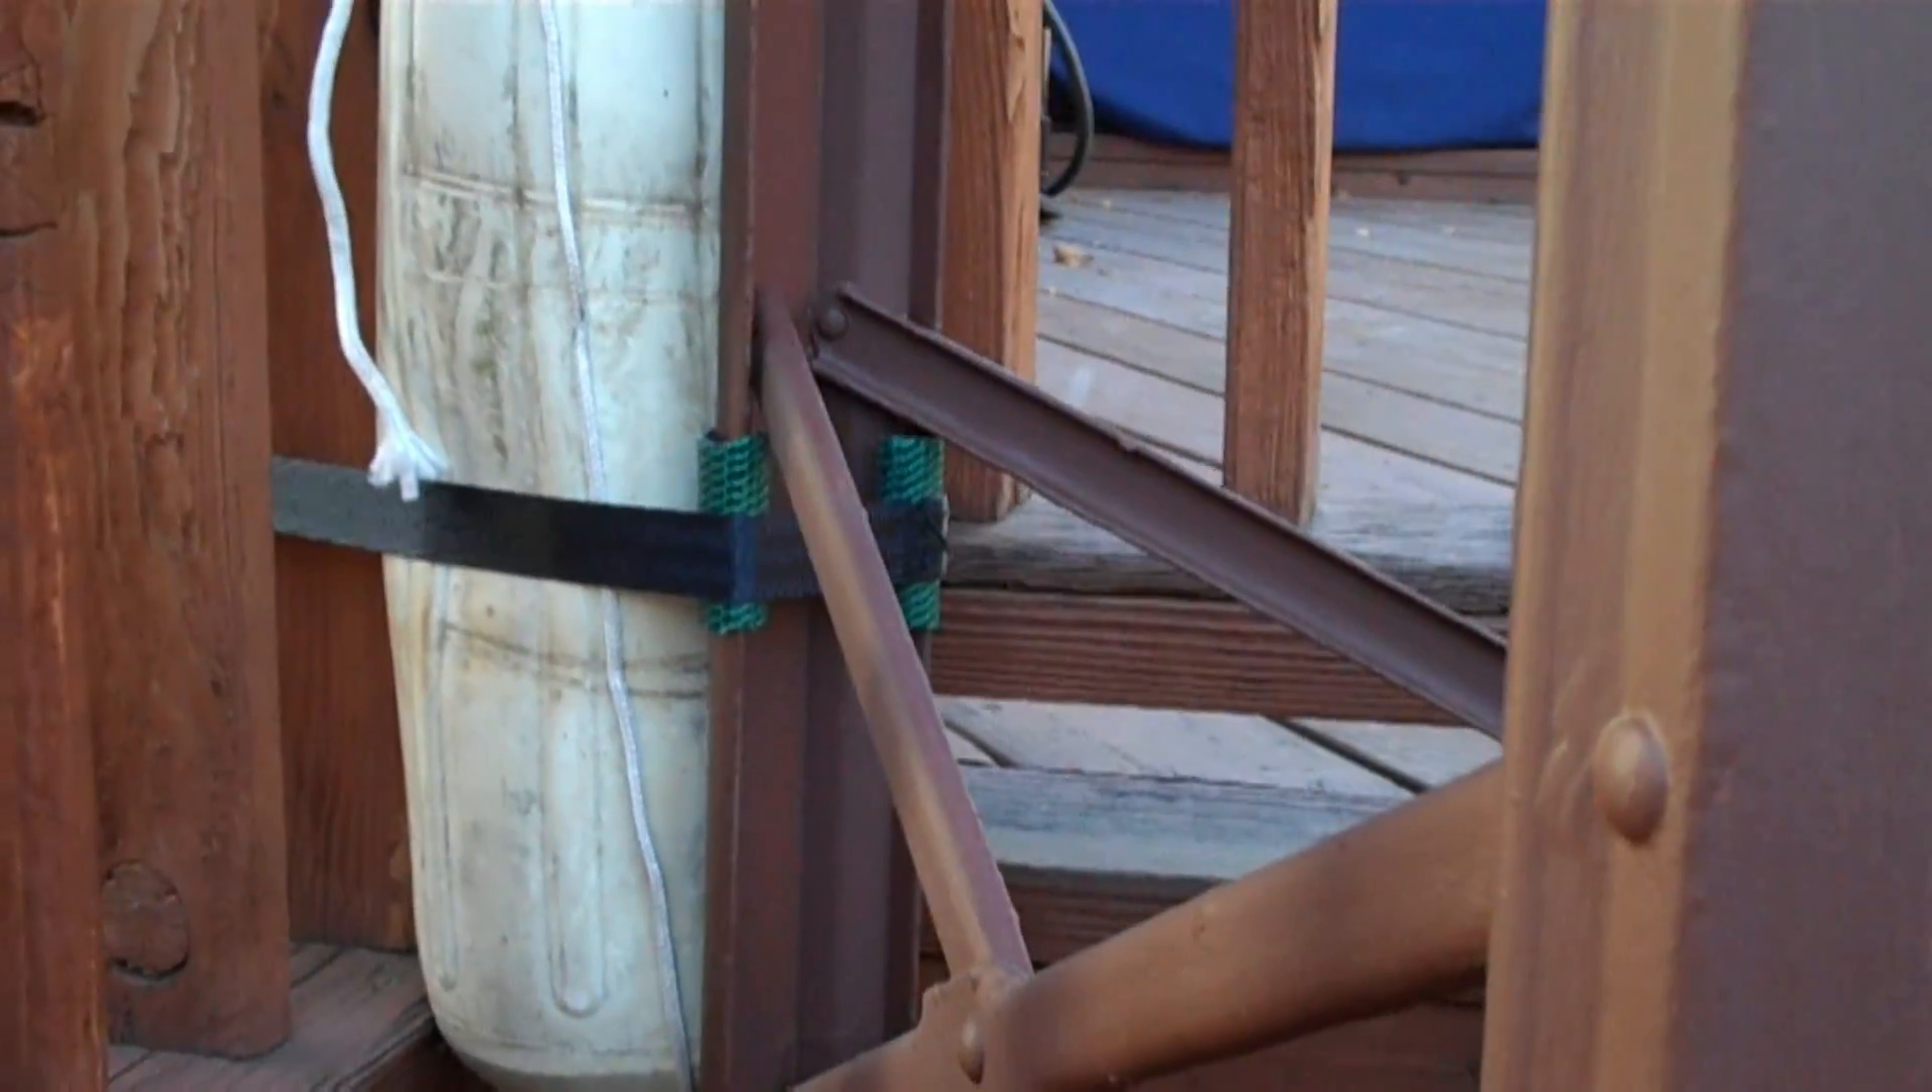You can see I put in some boat bumpers there between the mast or the tower and my deck here.